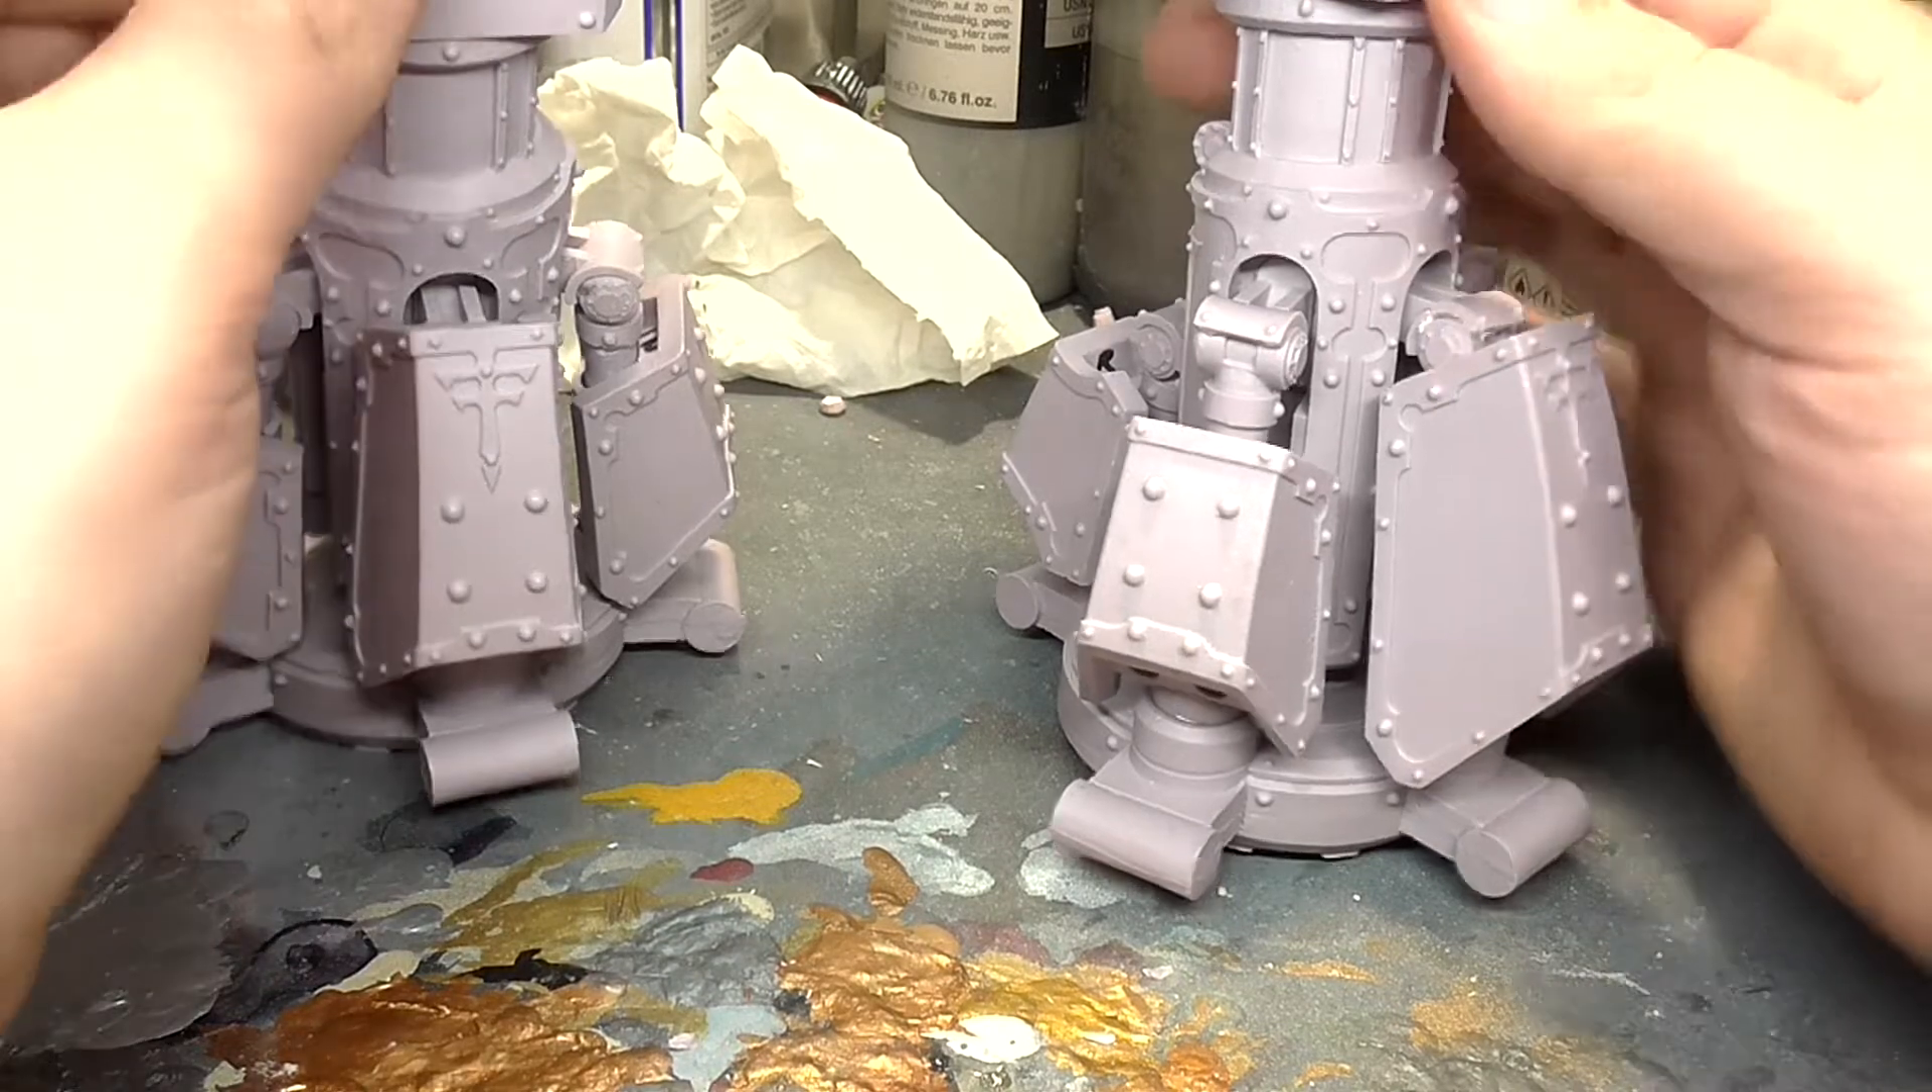So, basically, guys, I spent the majority of my time from between the last video and this video building the legs of this fucker right here.